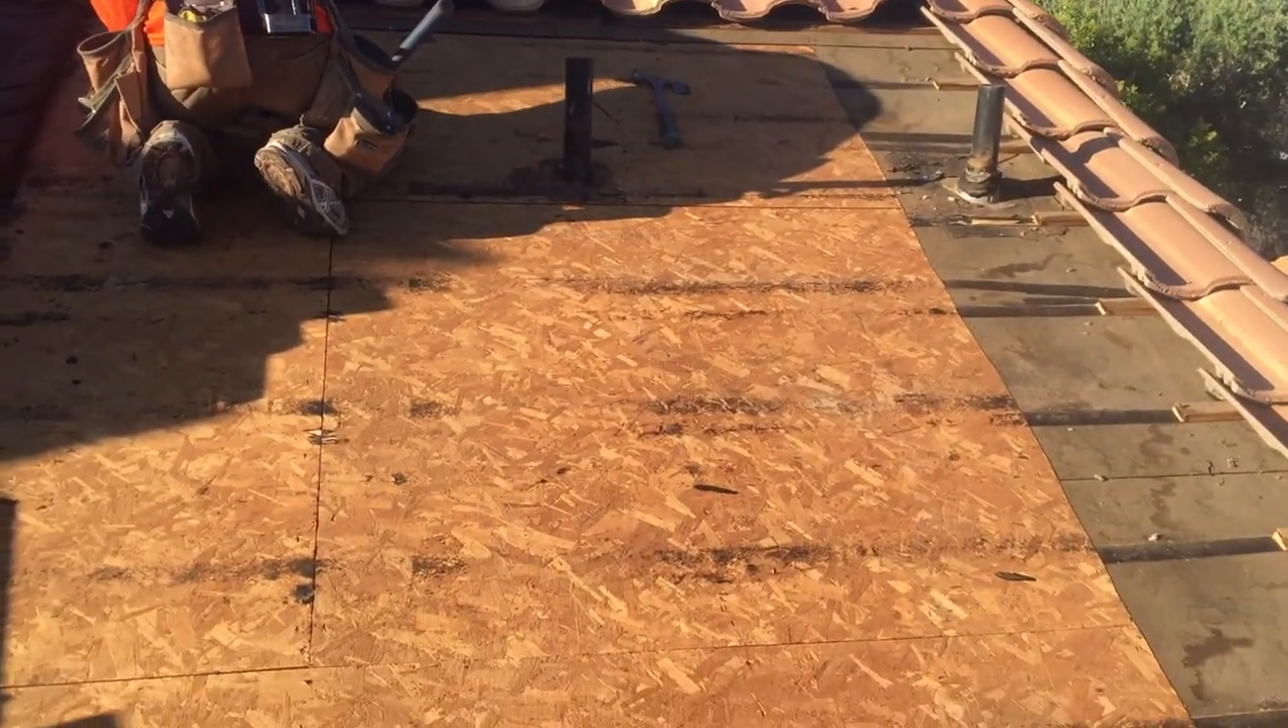Now we can see we have taken all the paper off in this area.